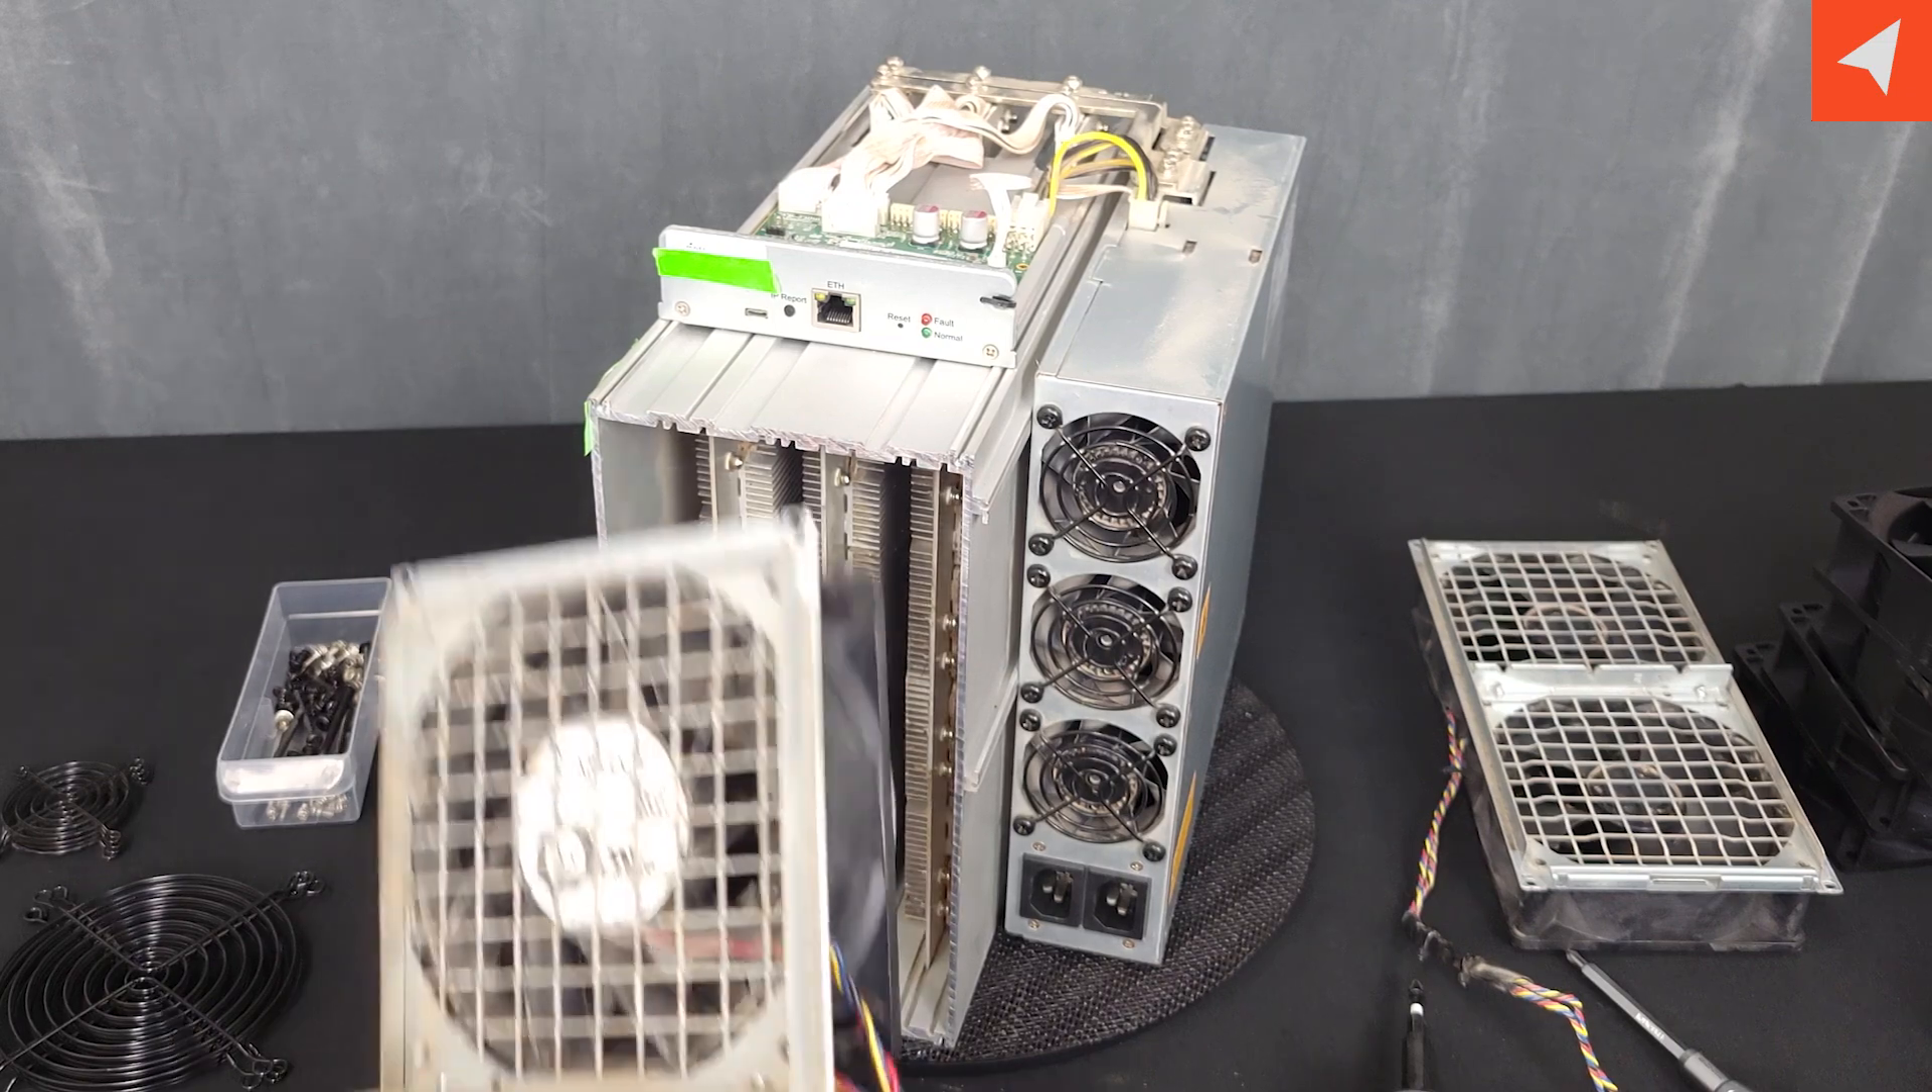Front fan assembly has been removed.